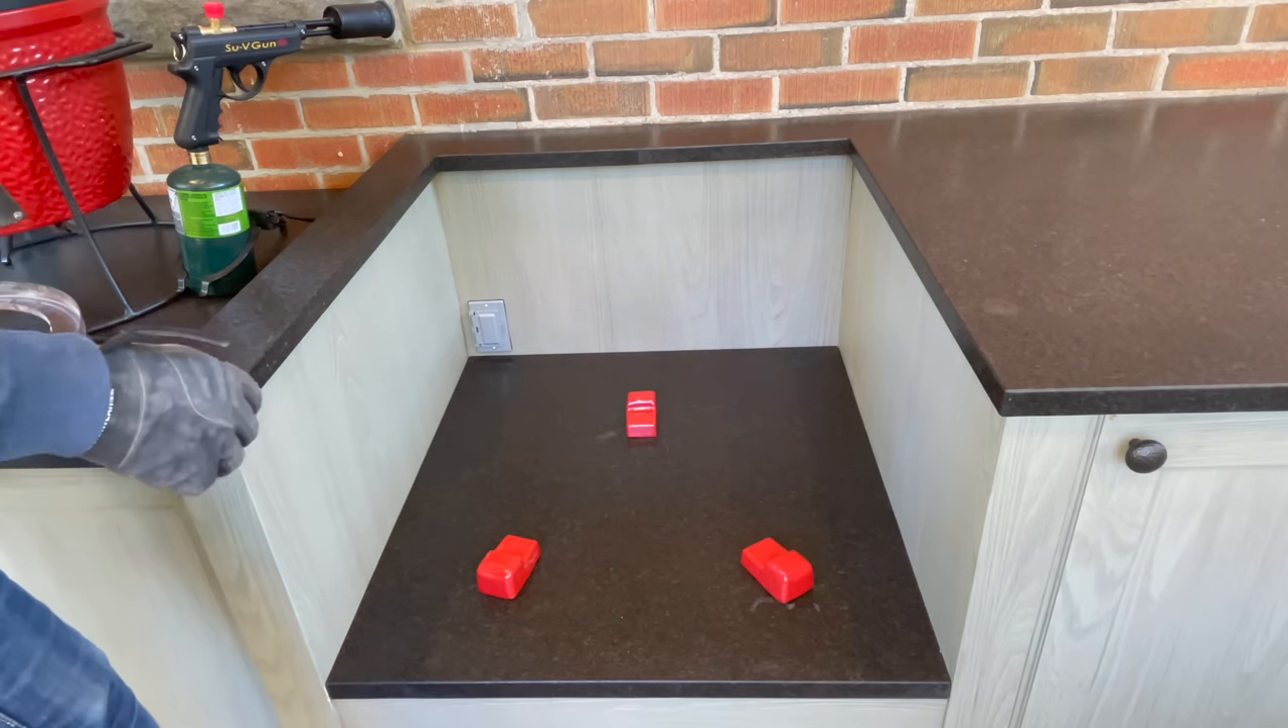Okay, so I've dropped our three Komodo feet in like a tripod.